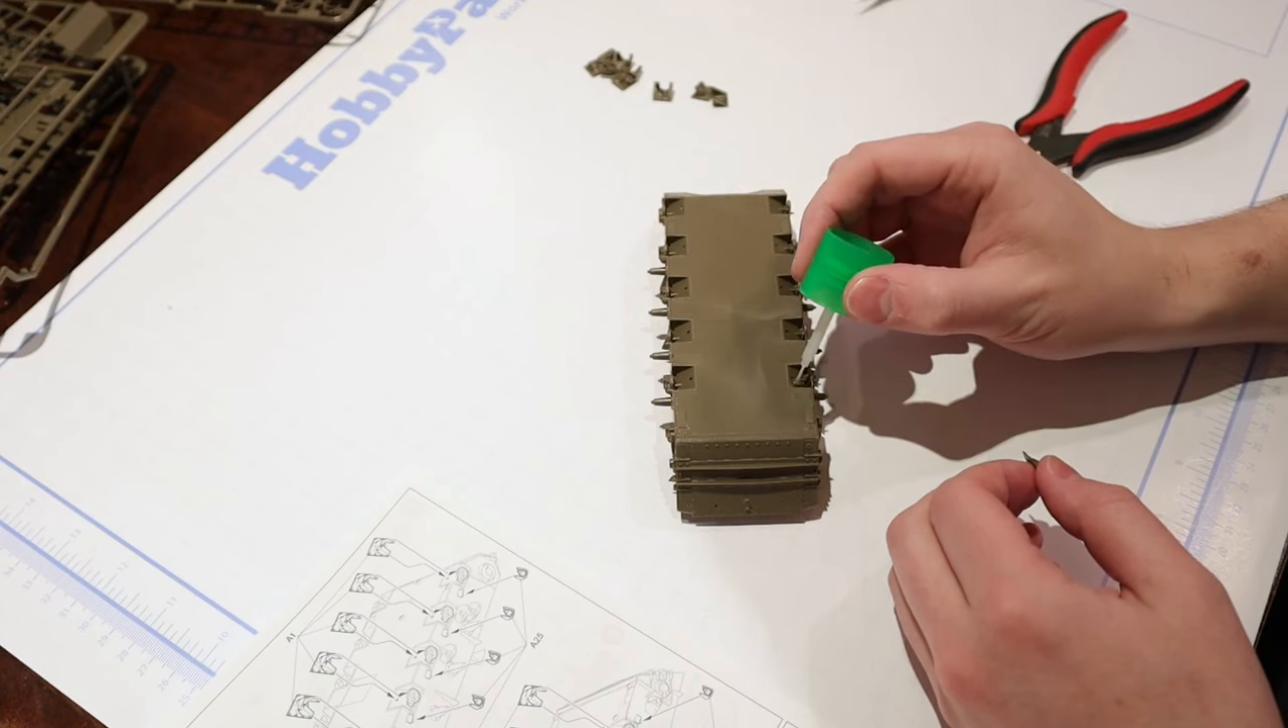So without too much fuss we've got the majority of our lower hull assembly put together.